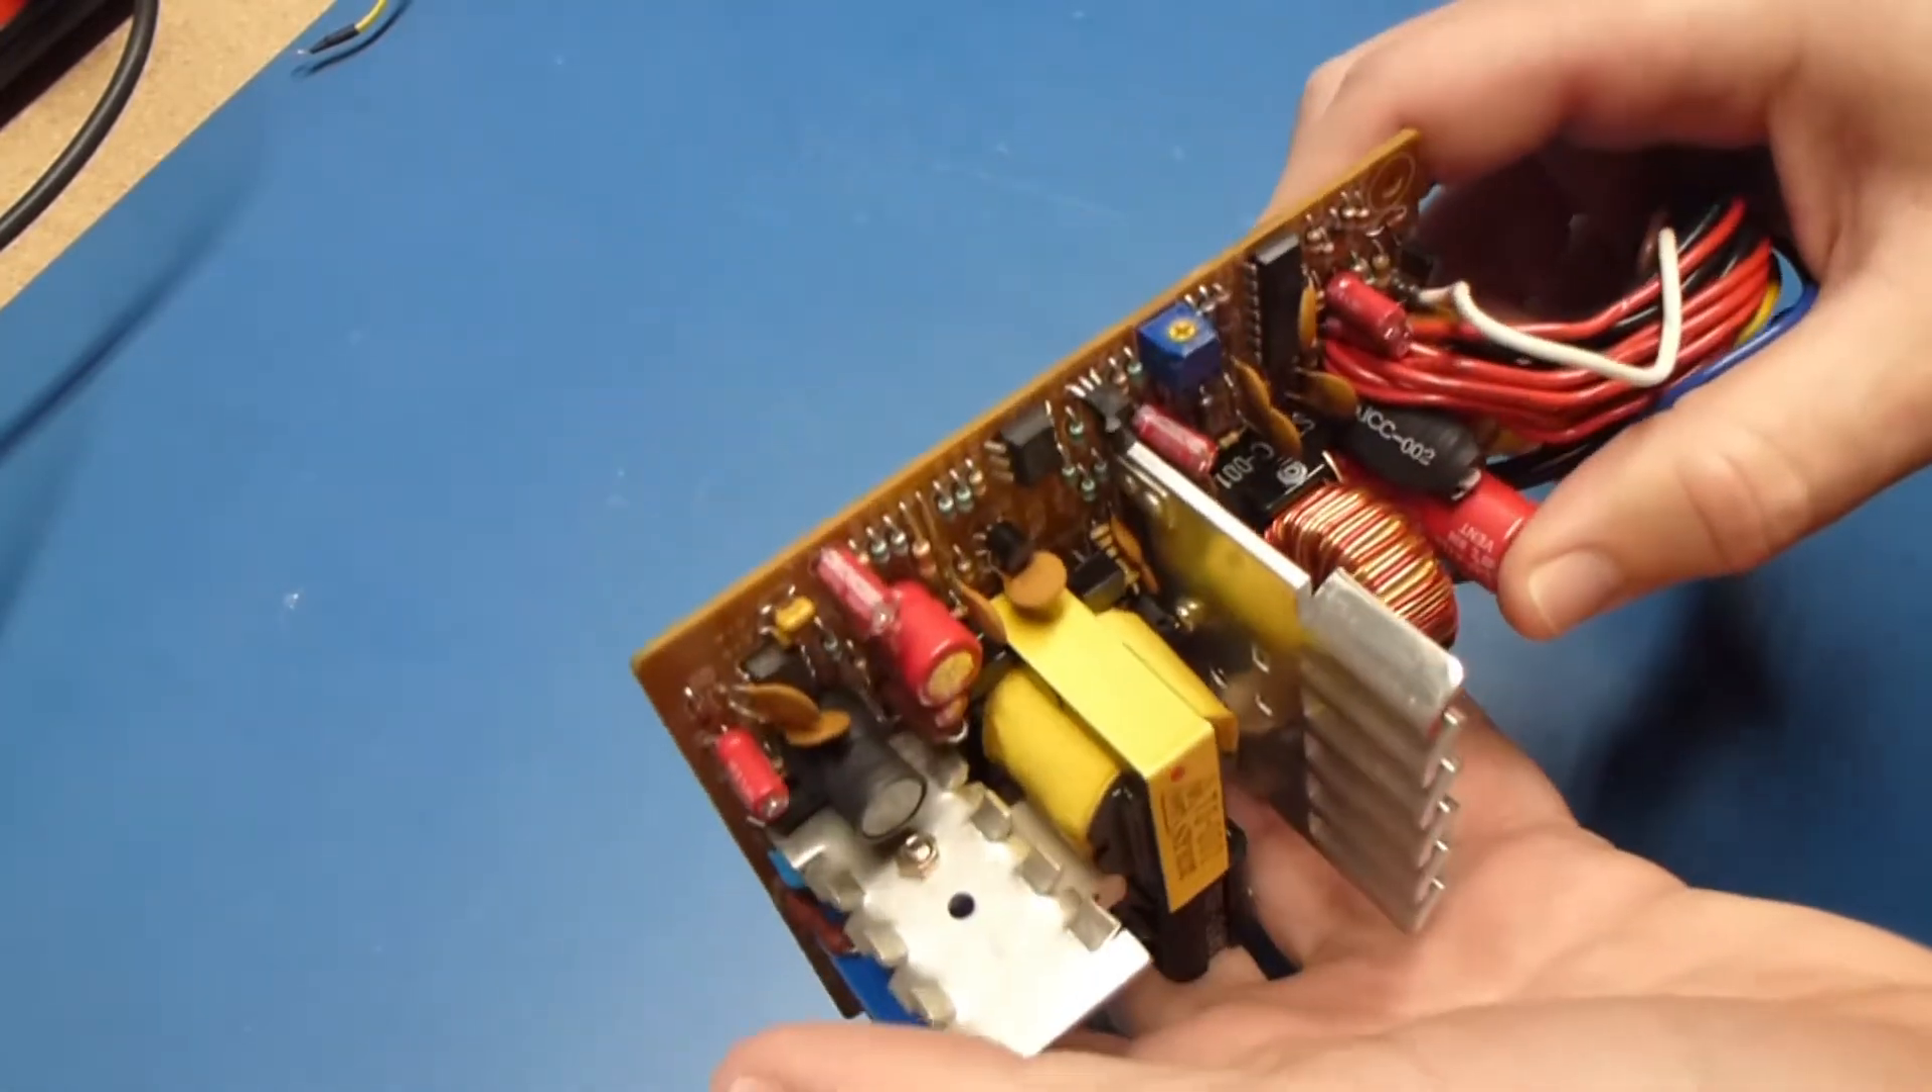Alright, we got our pretty new red caps installed here.